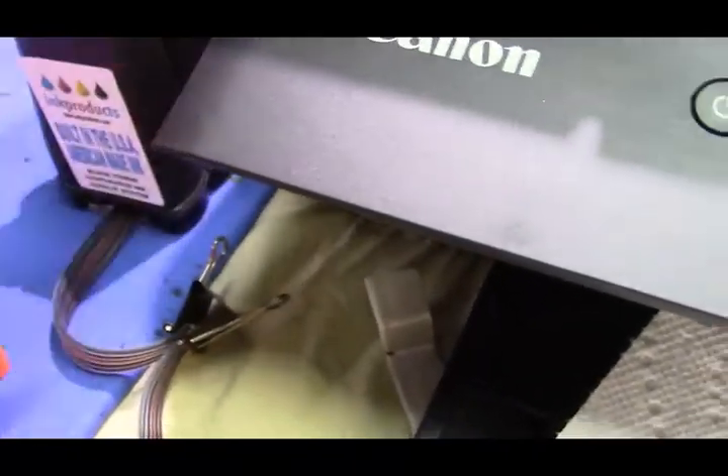Now I still left the paper clip on not taking it off yet.